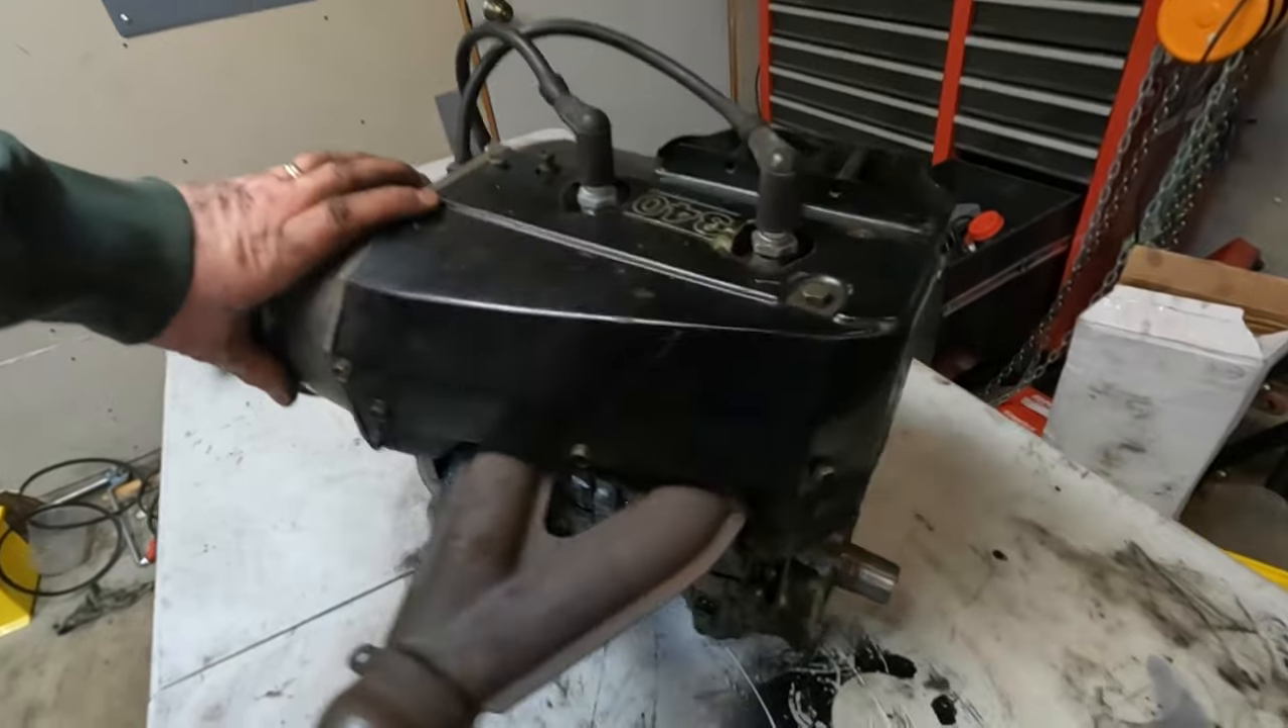Got the engine out. That was the main goal for today.